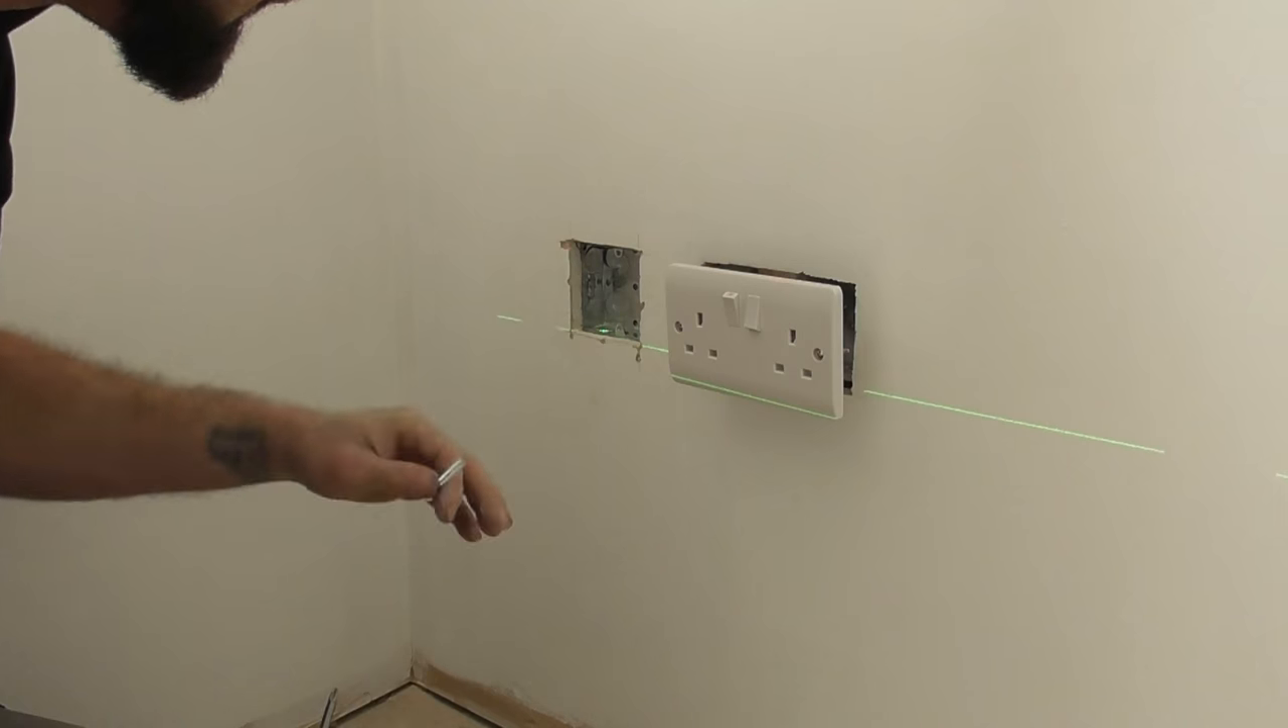Now we've got the back box obviously sat nicely in there.